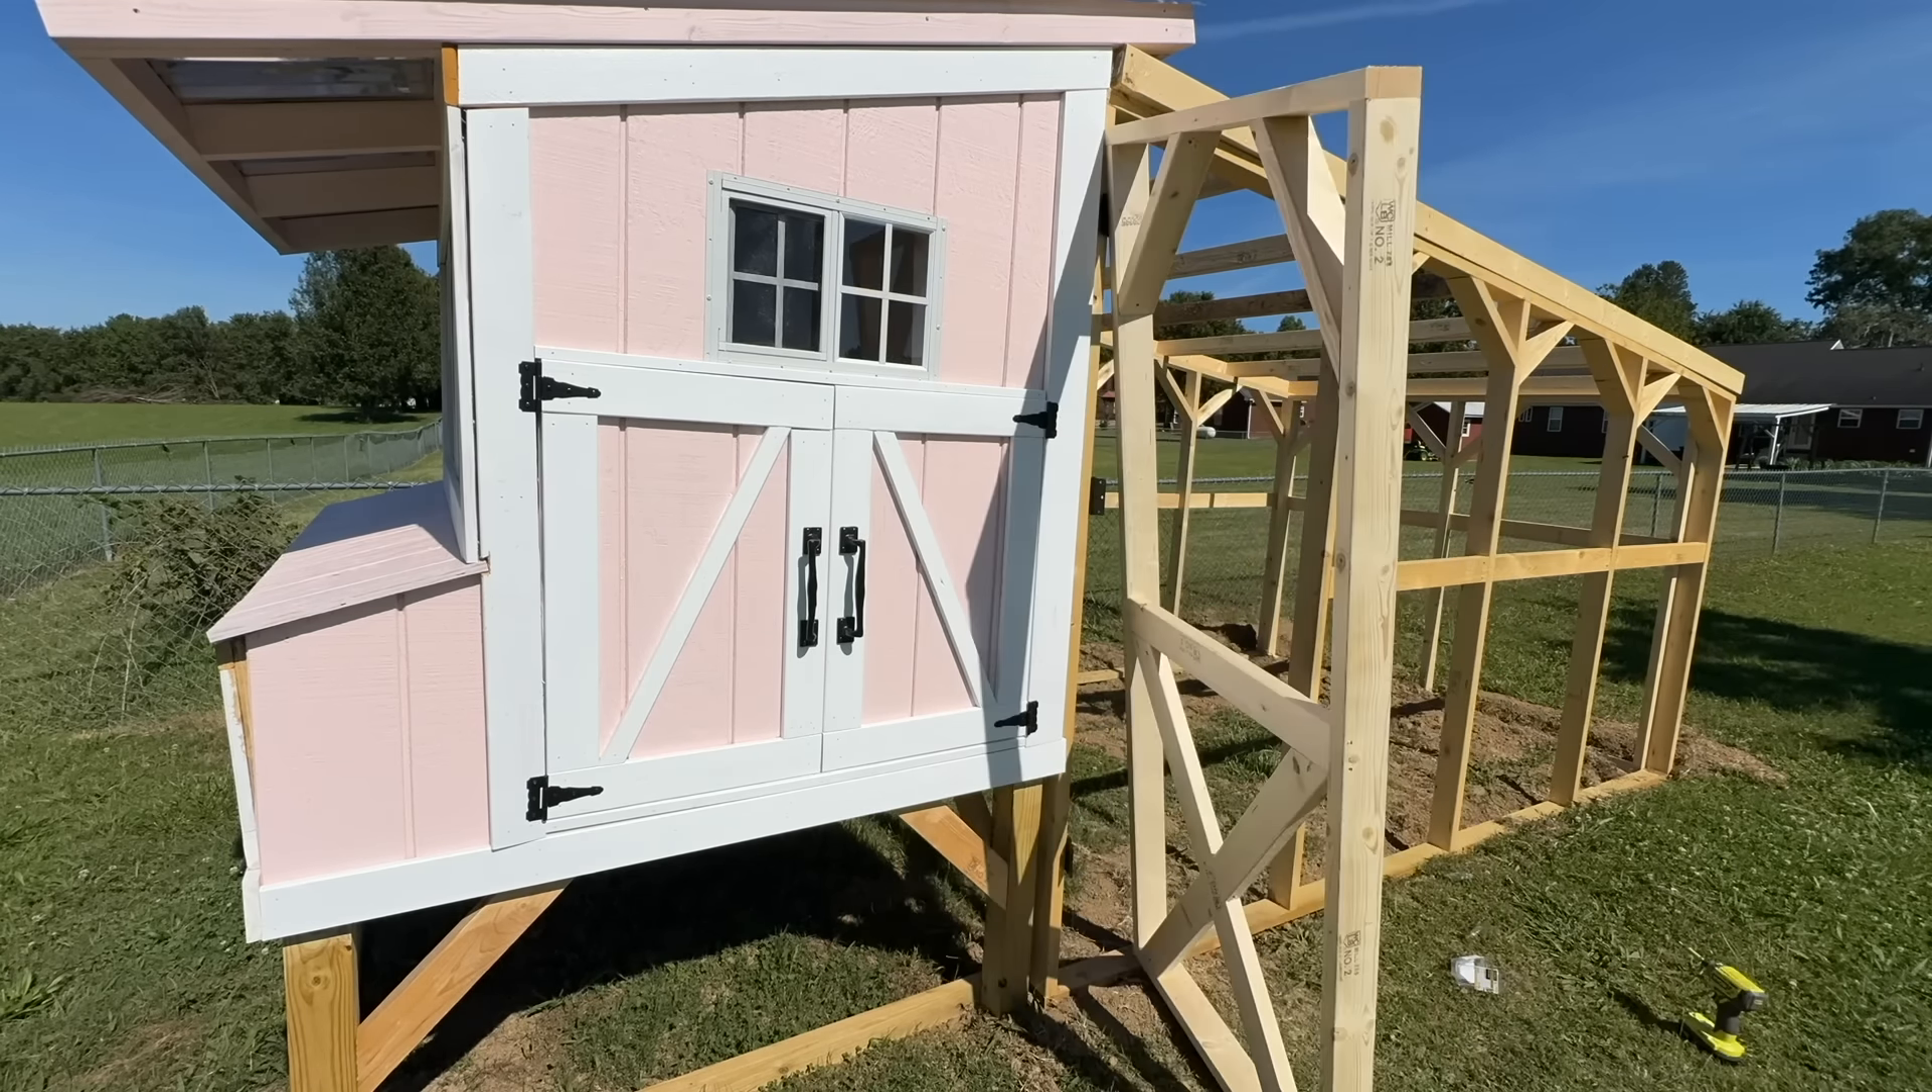Next up, I went ahead and installed the door, which this part was a little more complicated, but I did end up getting it to work.